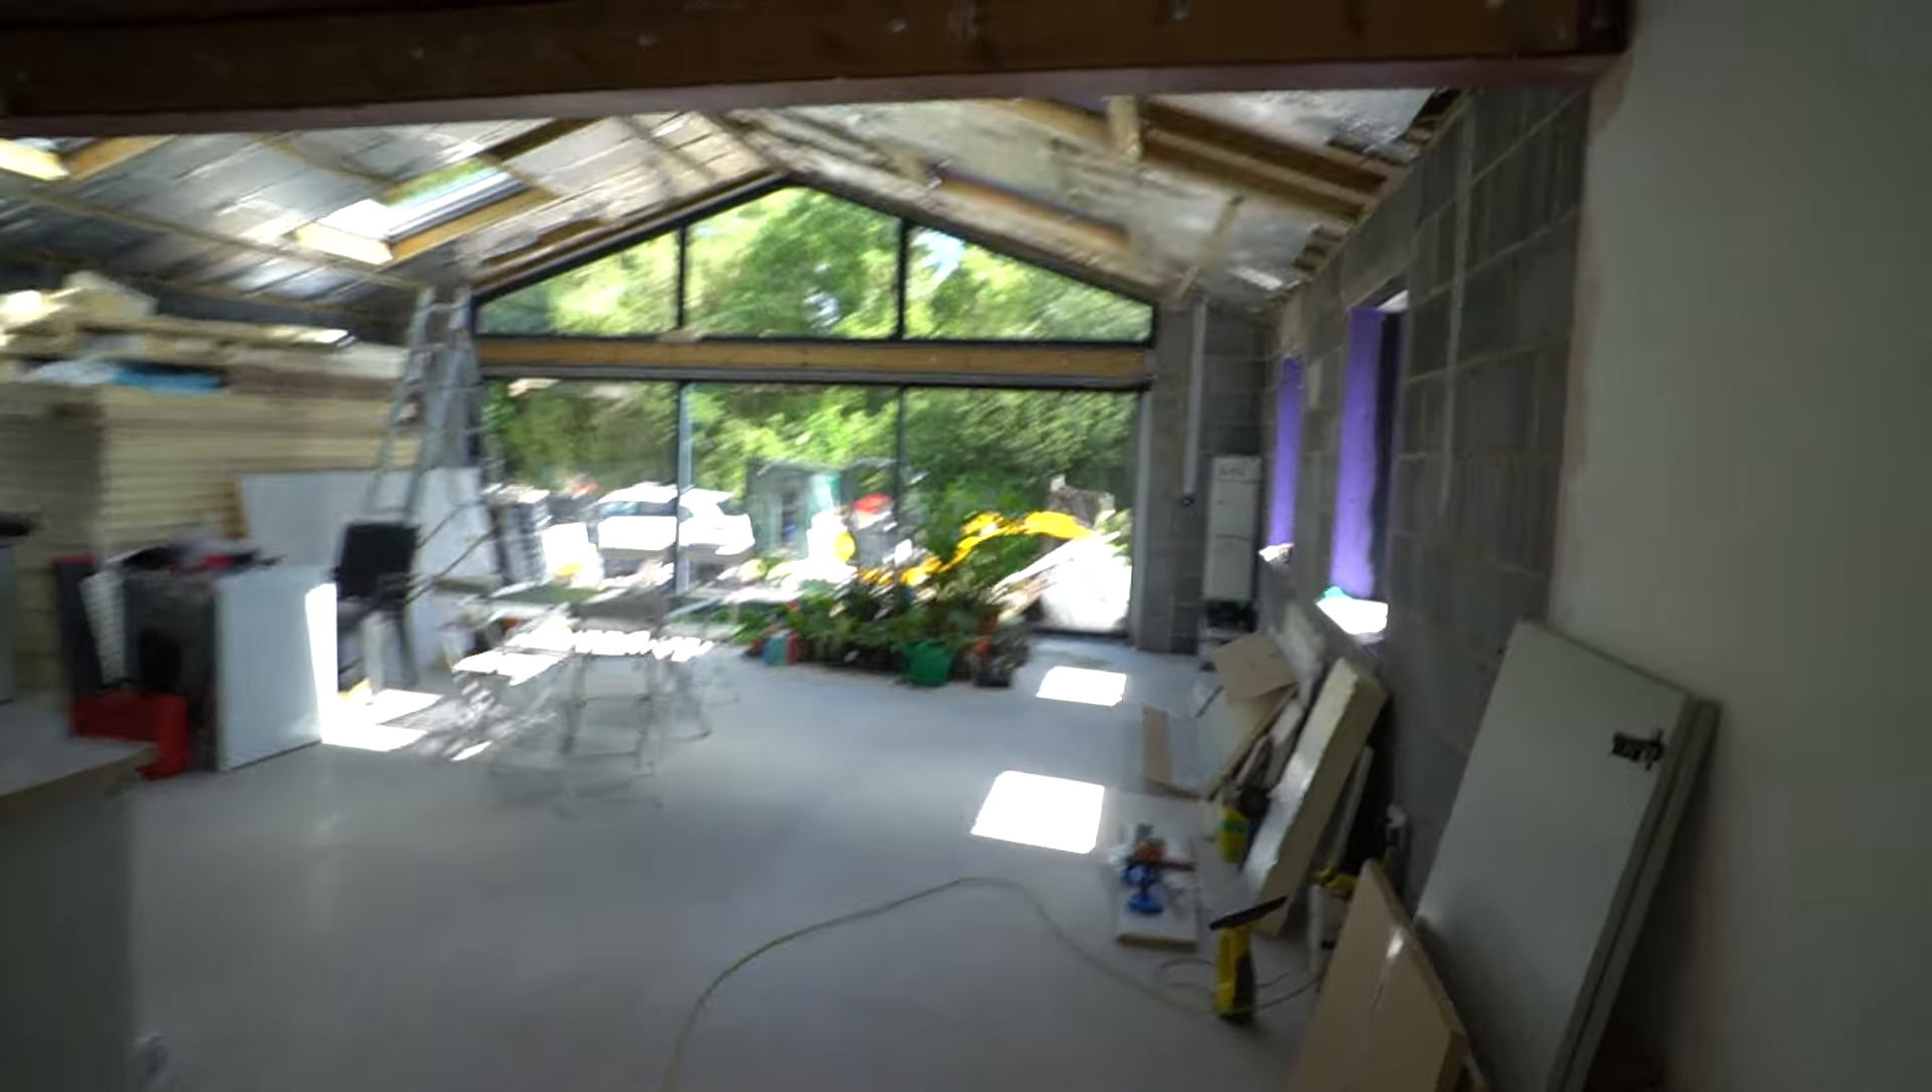We've still got a bit of a challenge with getting the ceiling and stuff done in the main room here but what we have done is completed it to this side so that we can get the kitchen in.